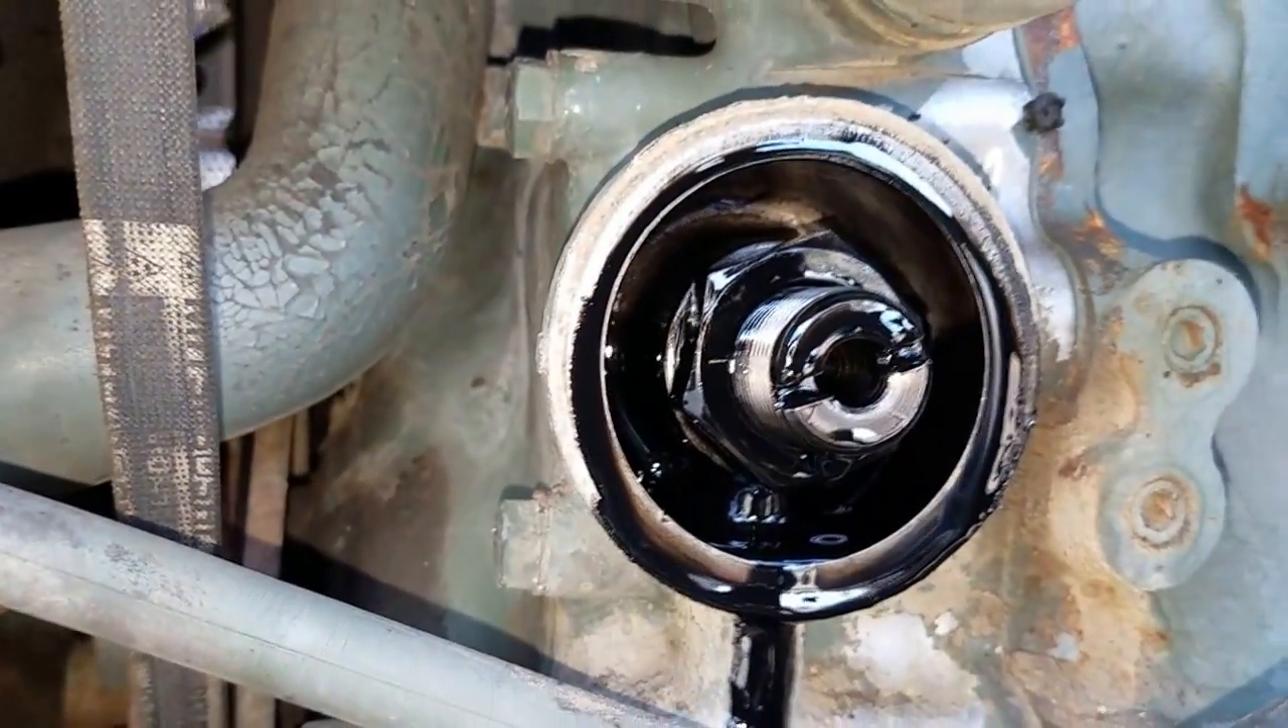Okay I've got the filter off. You can see the oil coming out of where the filter is.